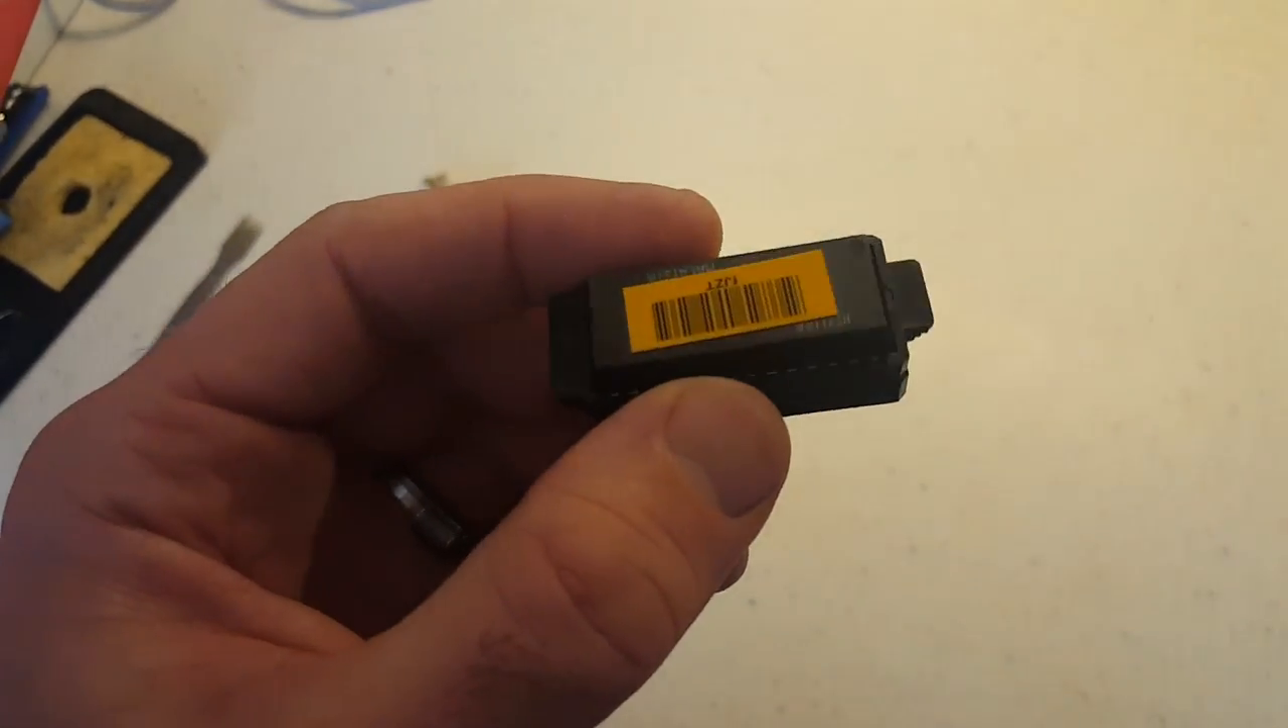We have removed the NVRAM chip from the computer.